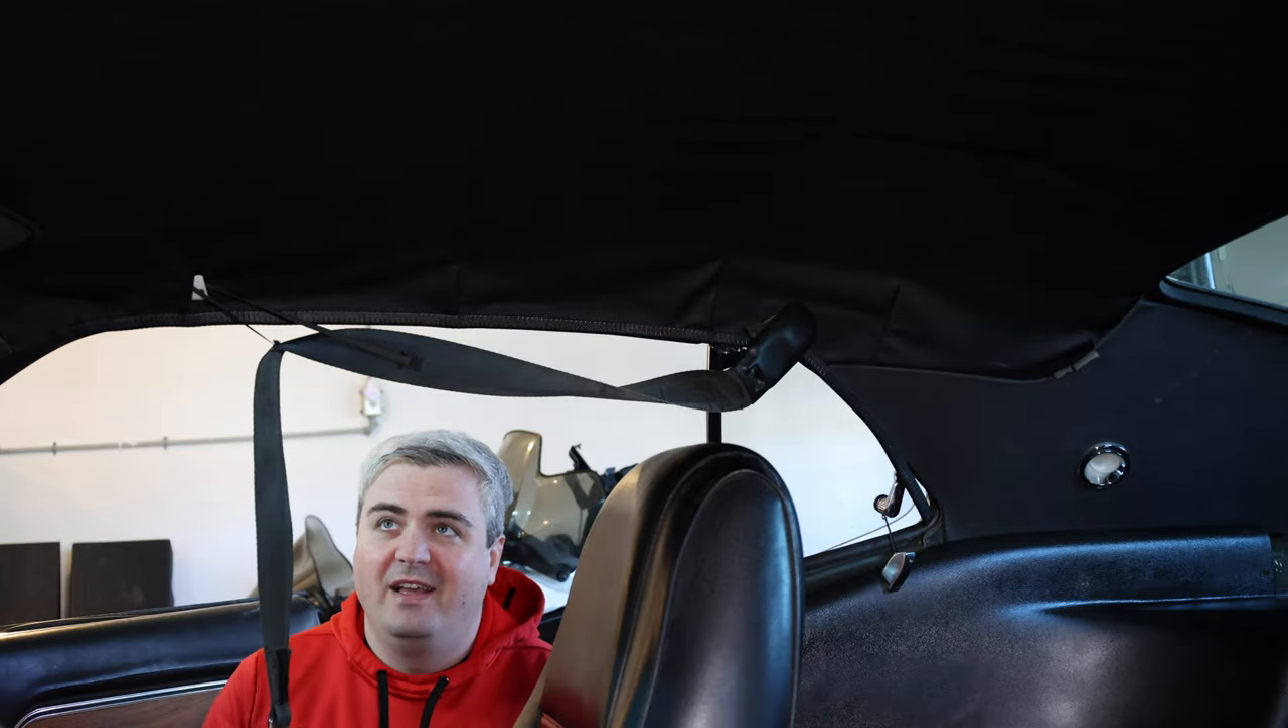You can see I have the seat belt in place now.